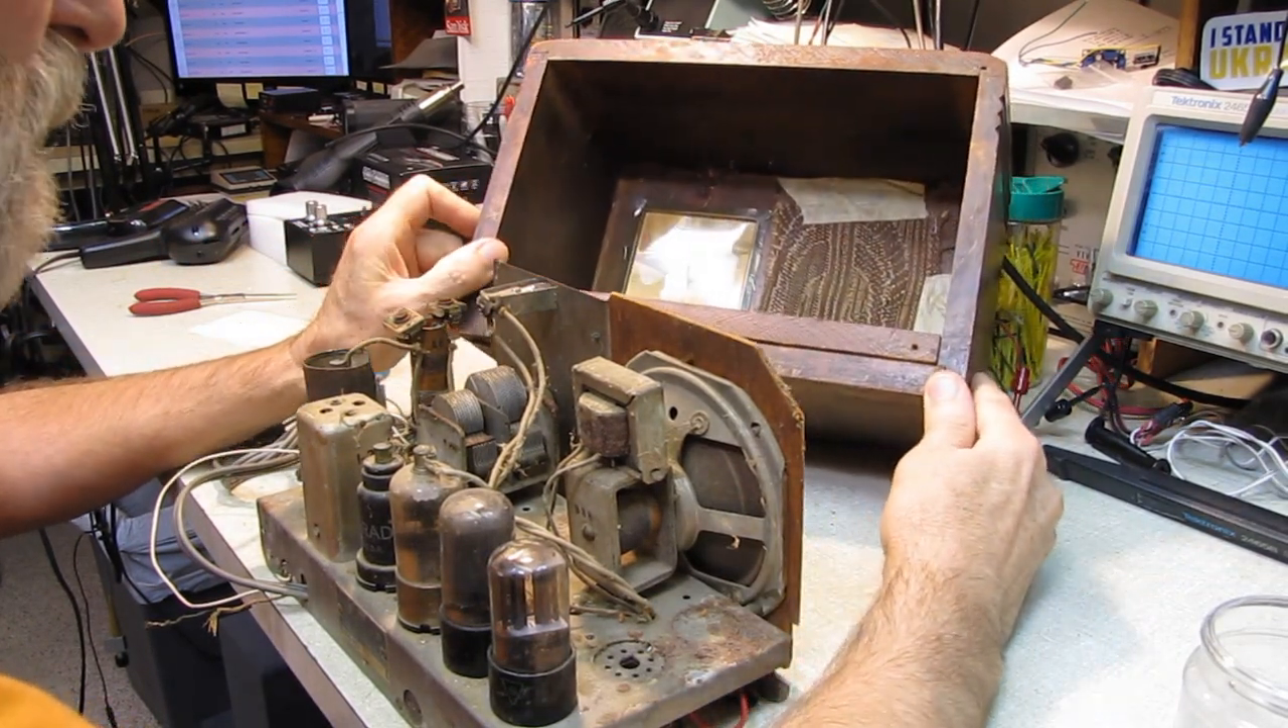All right, we've got the radio slid out of the cabinet.